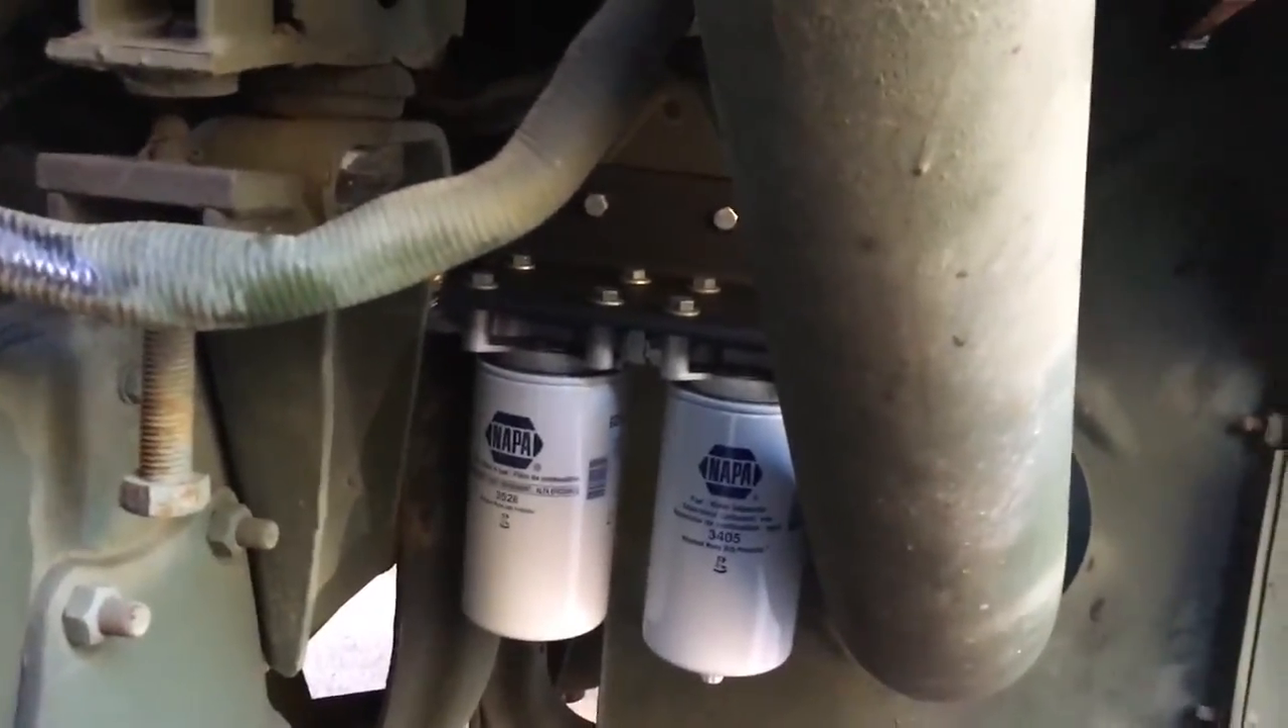Um, but now you can see the filters are on.